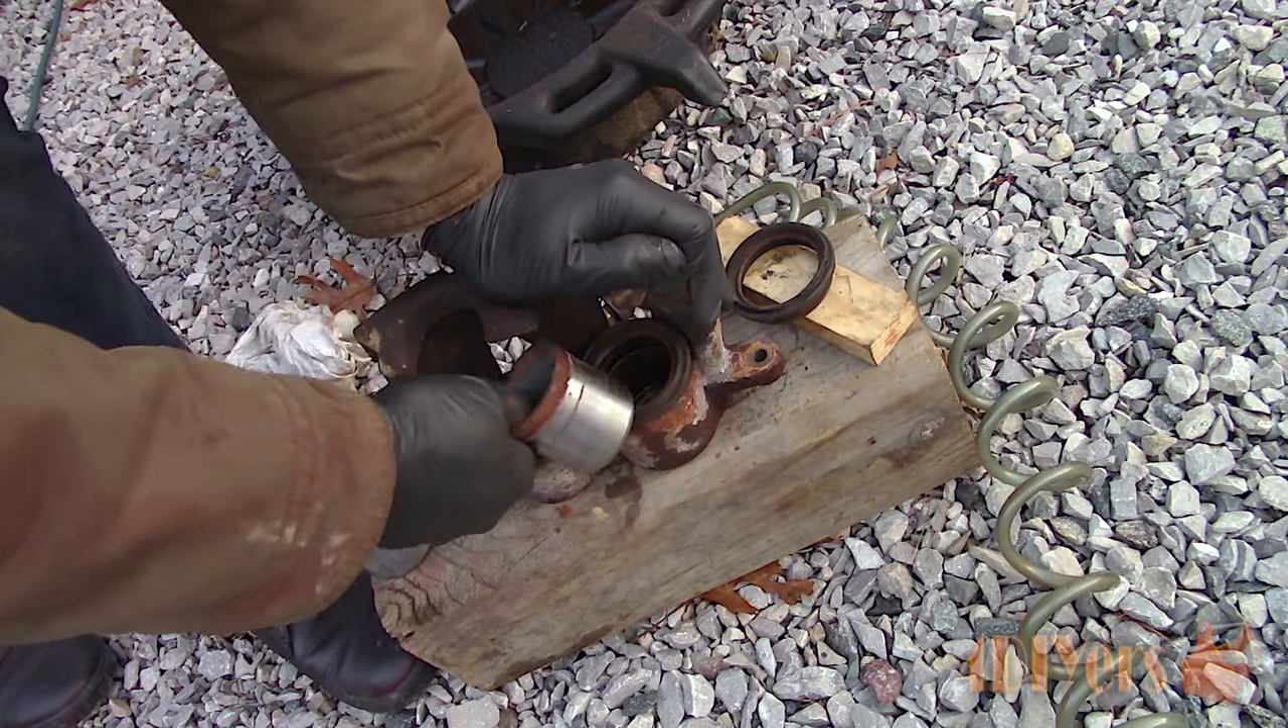The one piston is out and as you can see the dust boot came out with it.